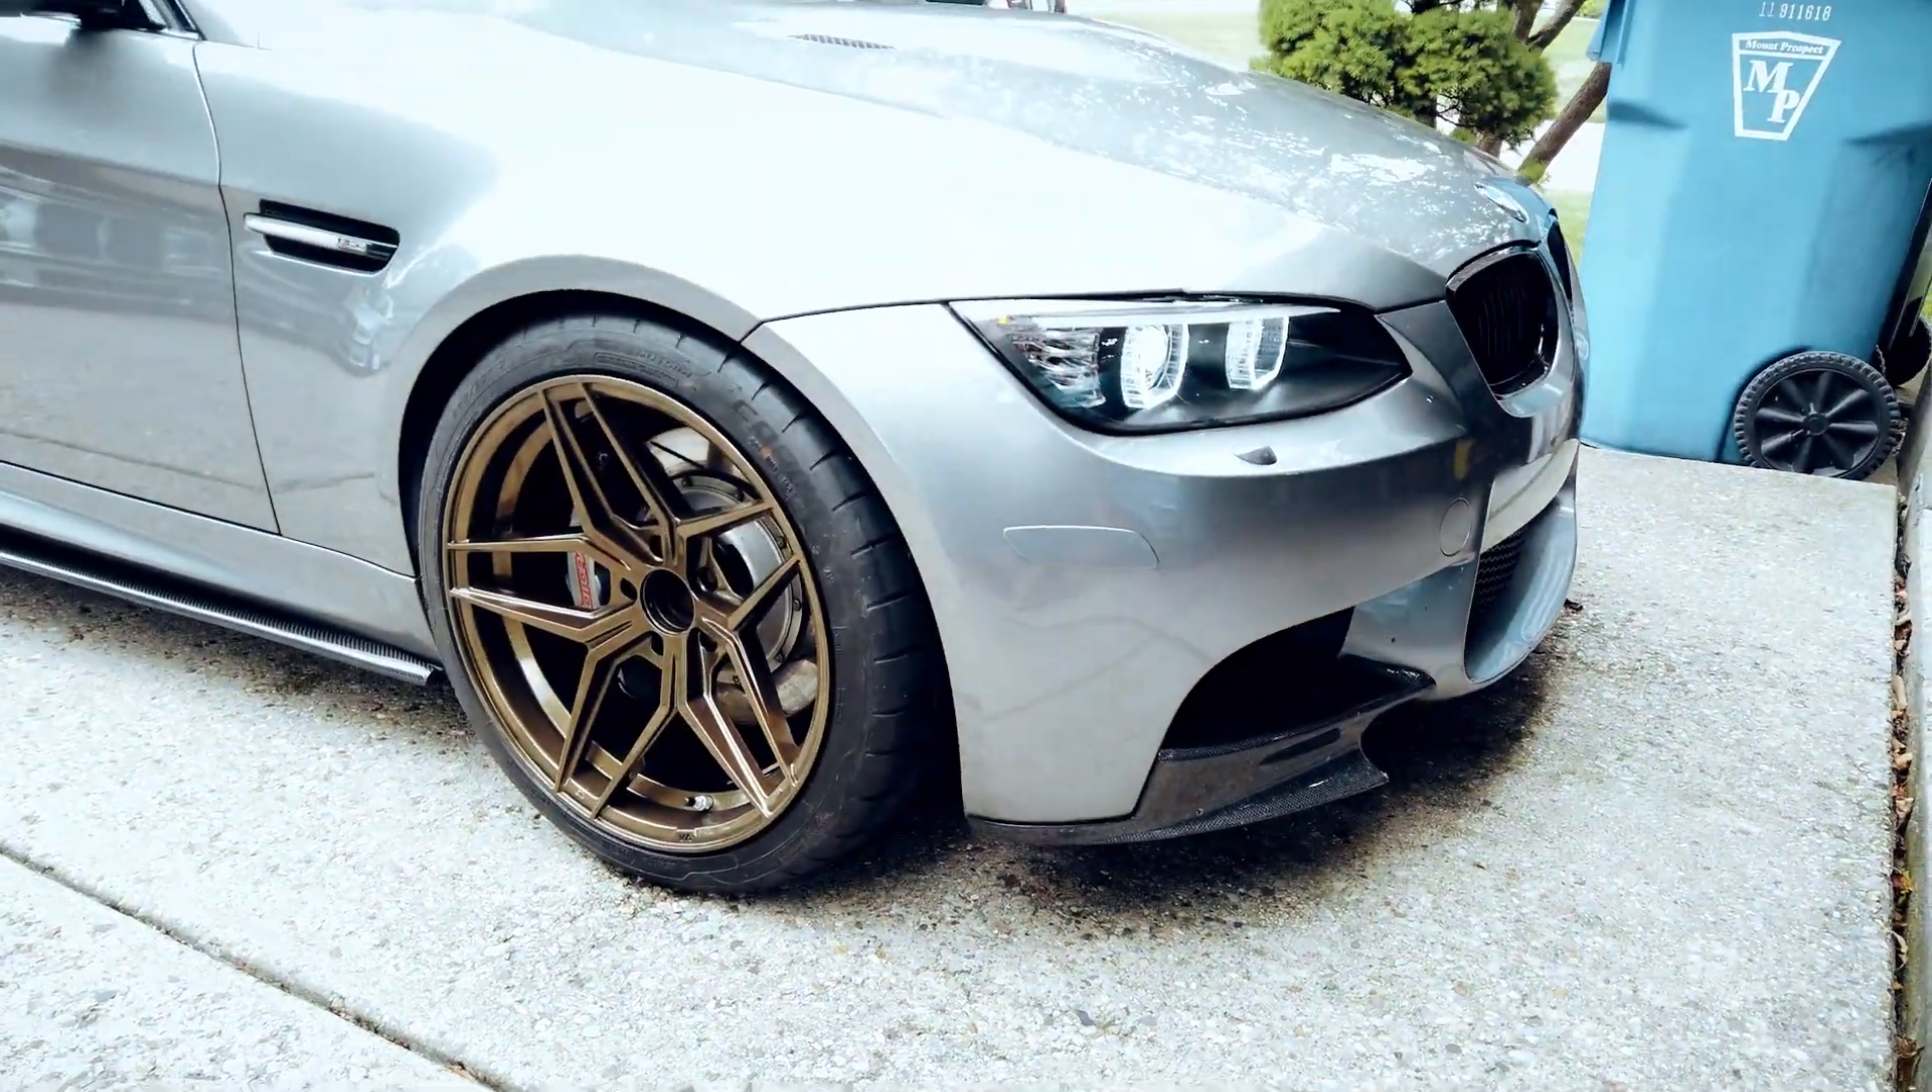The only thing missing are these center caps.